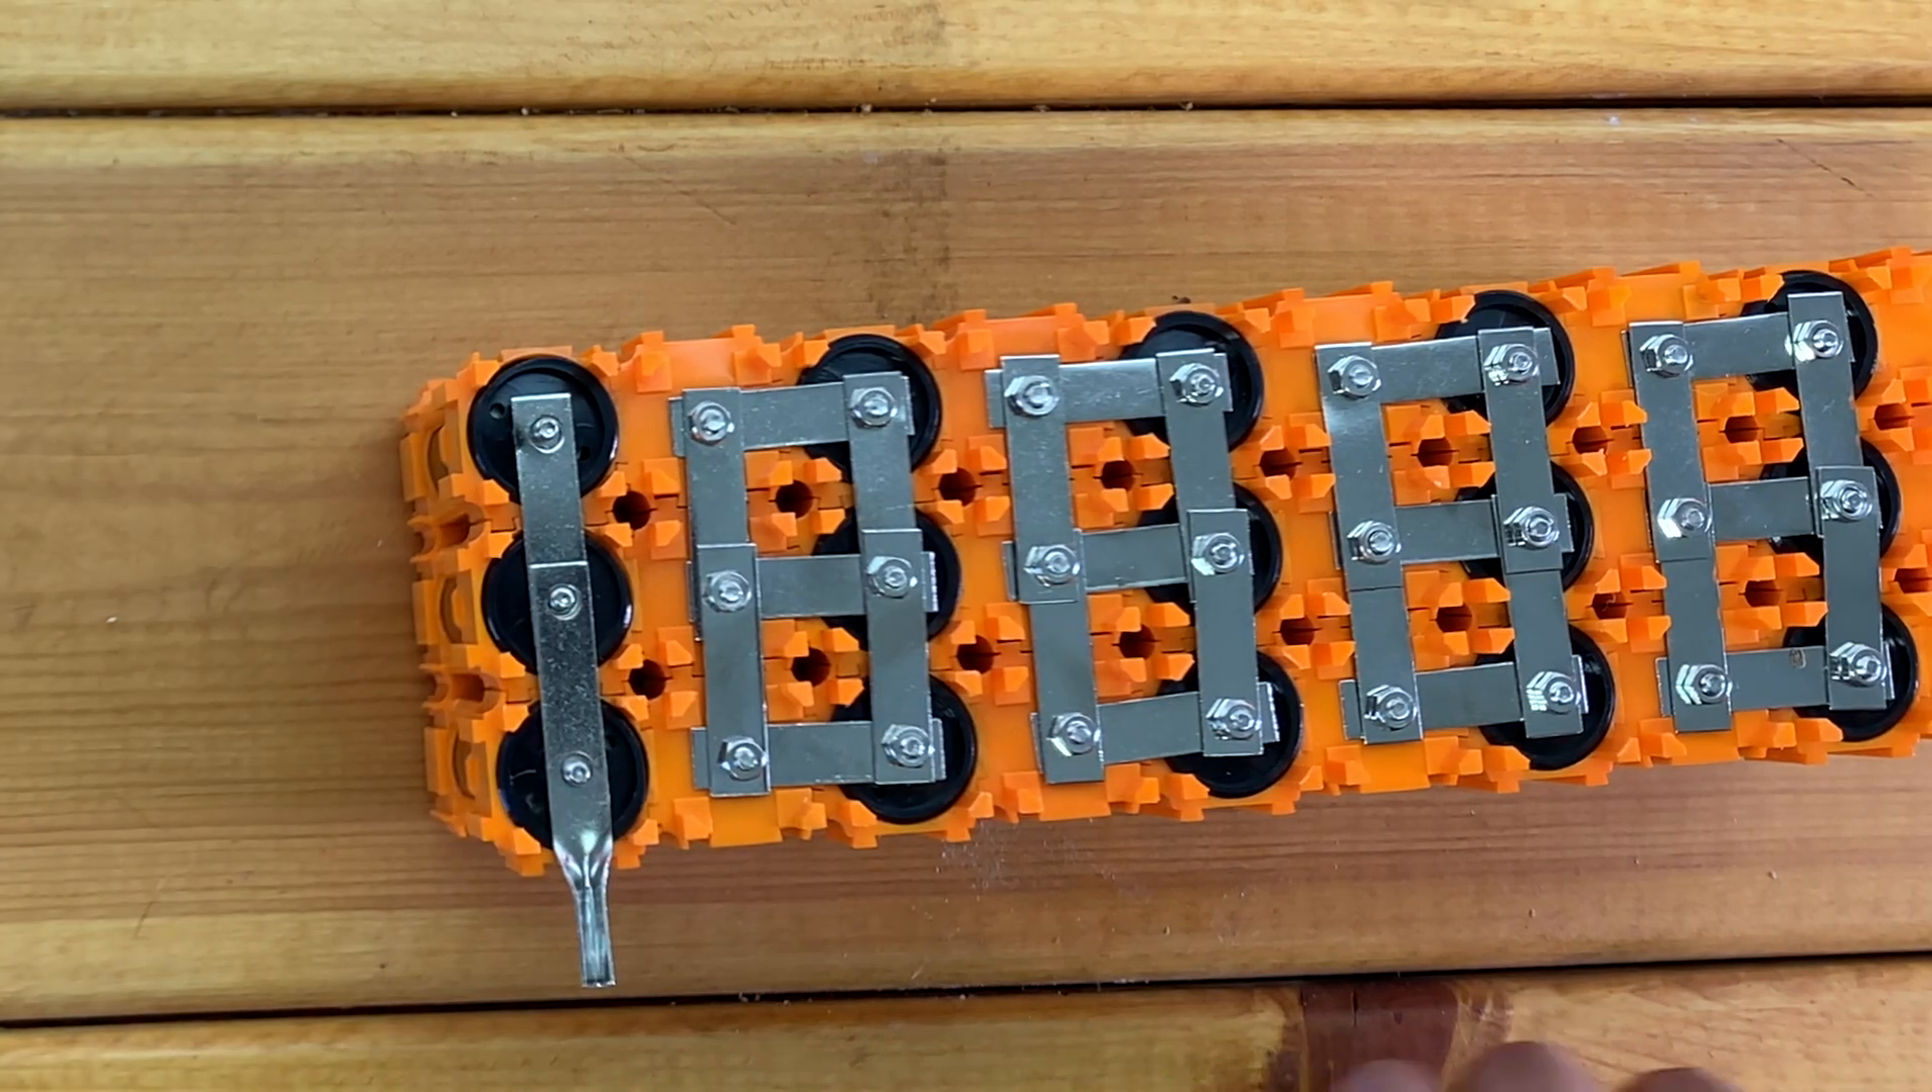Now I have all of my regular bus bars on this side of the battery.